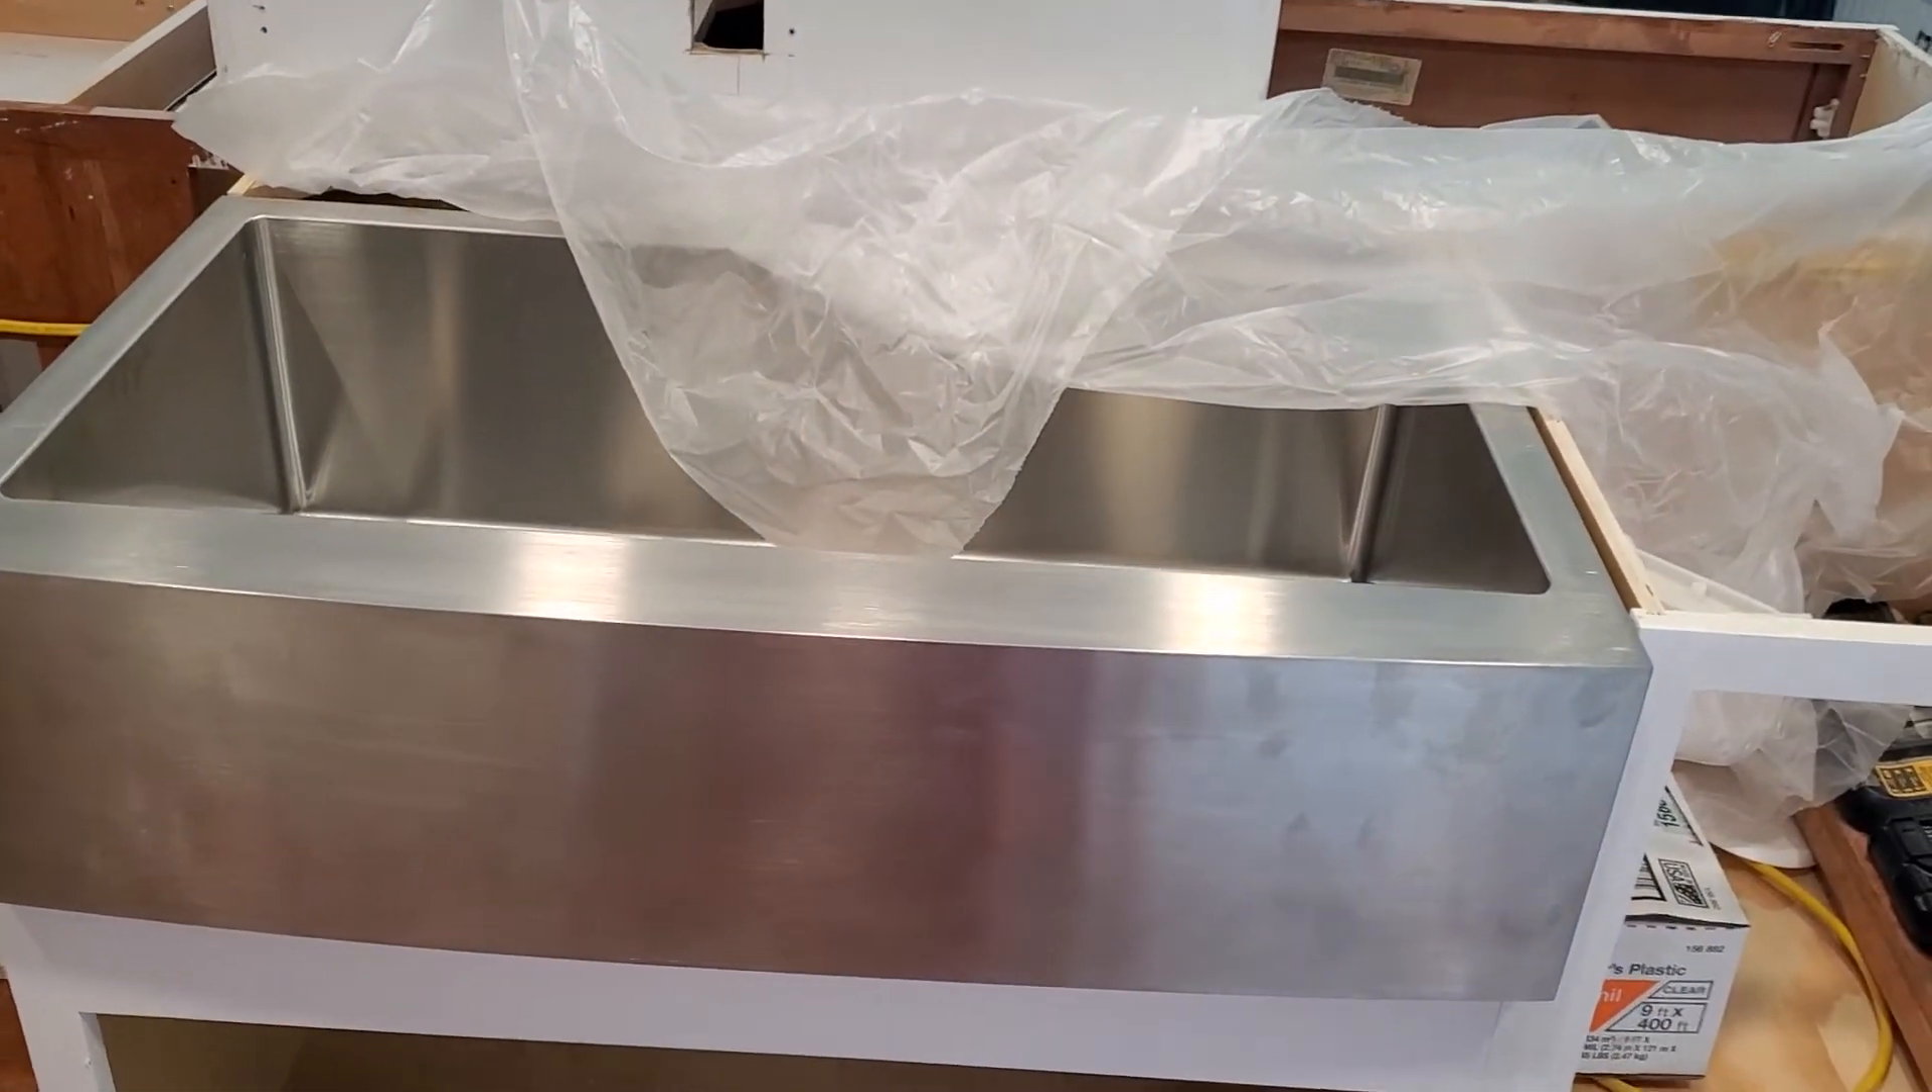Our sink is in it's not hooked up but the sink is in.